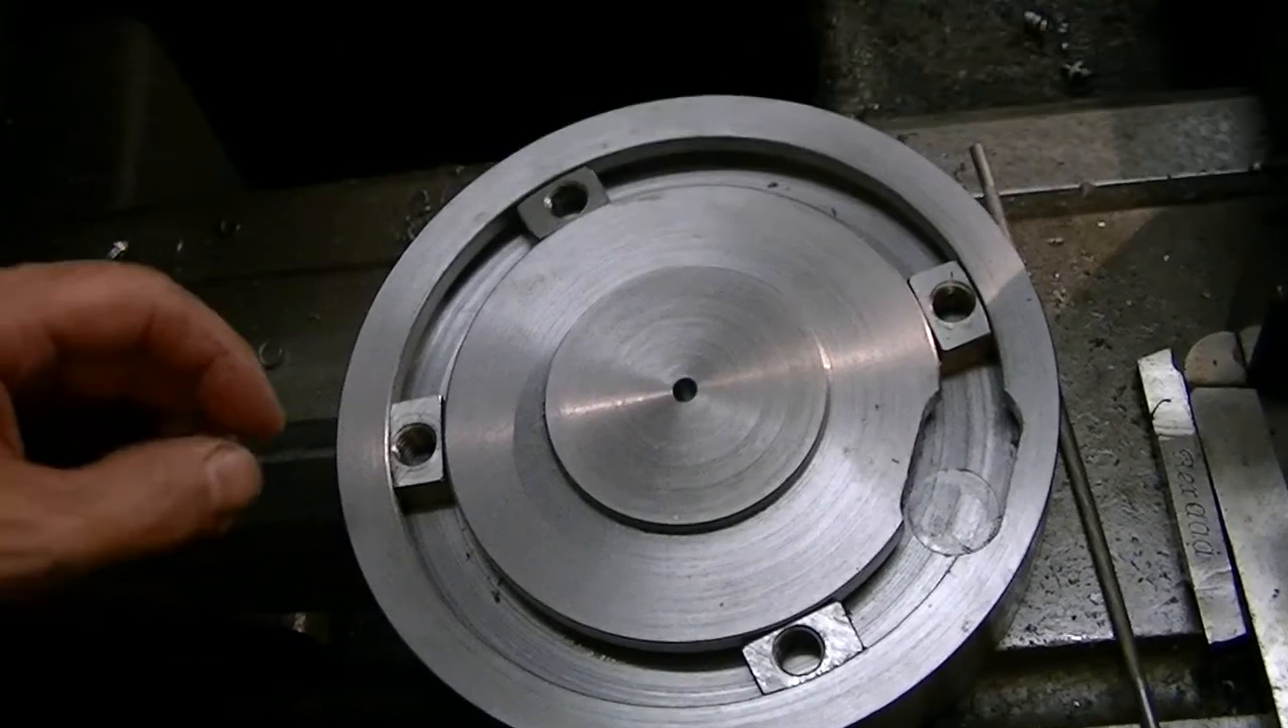And here we finally had success of getting the T nuts in.